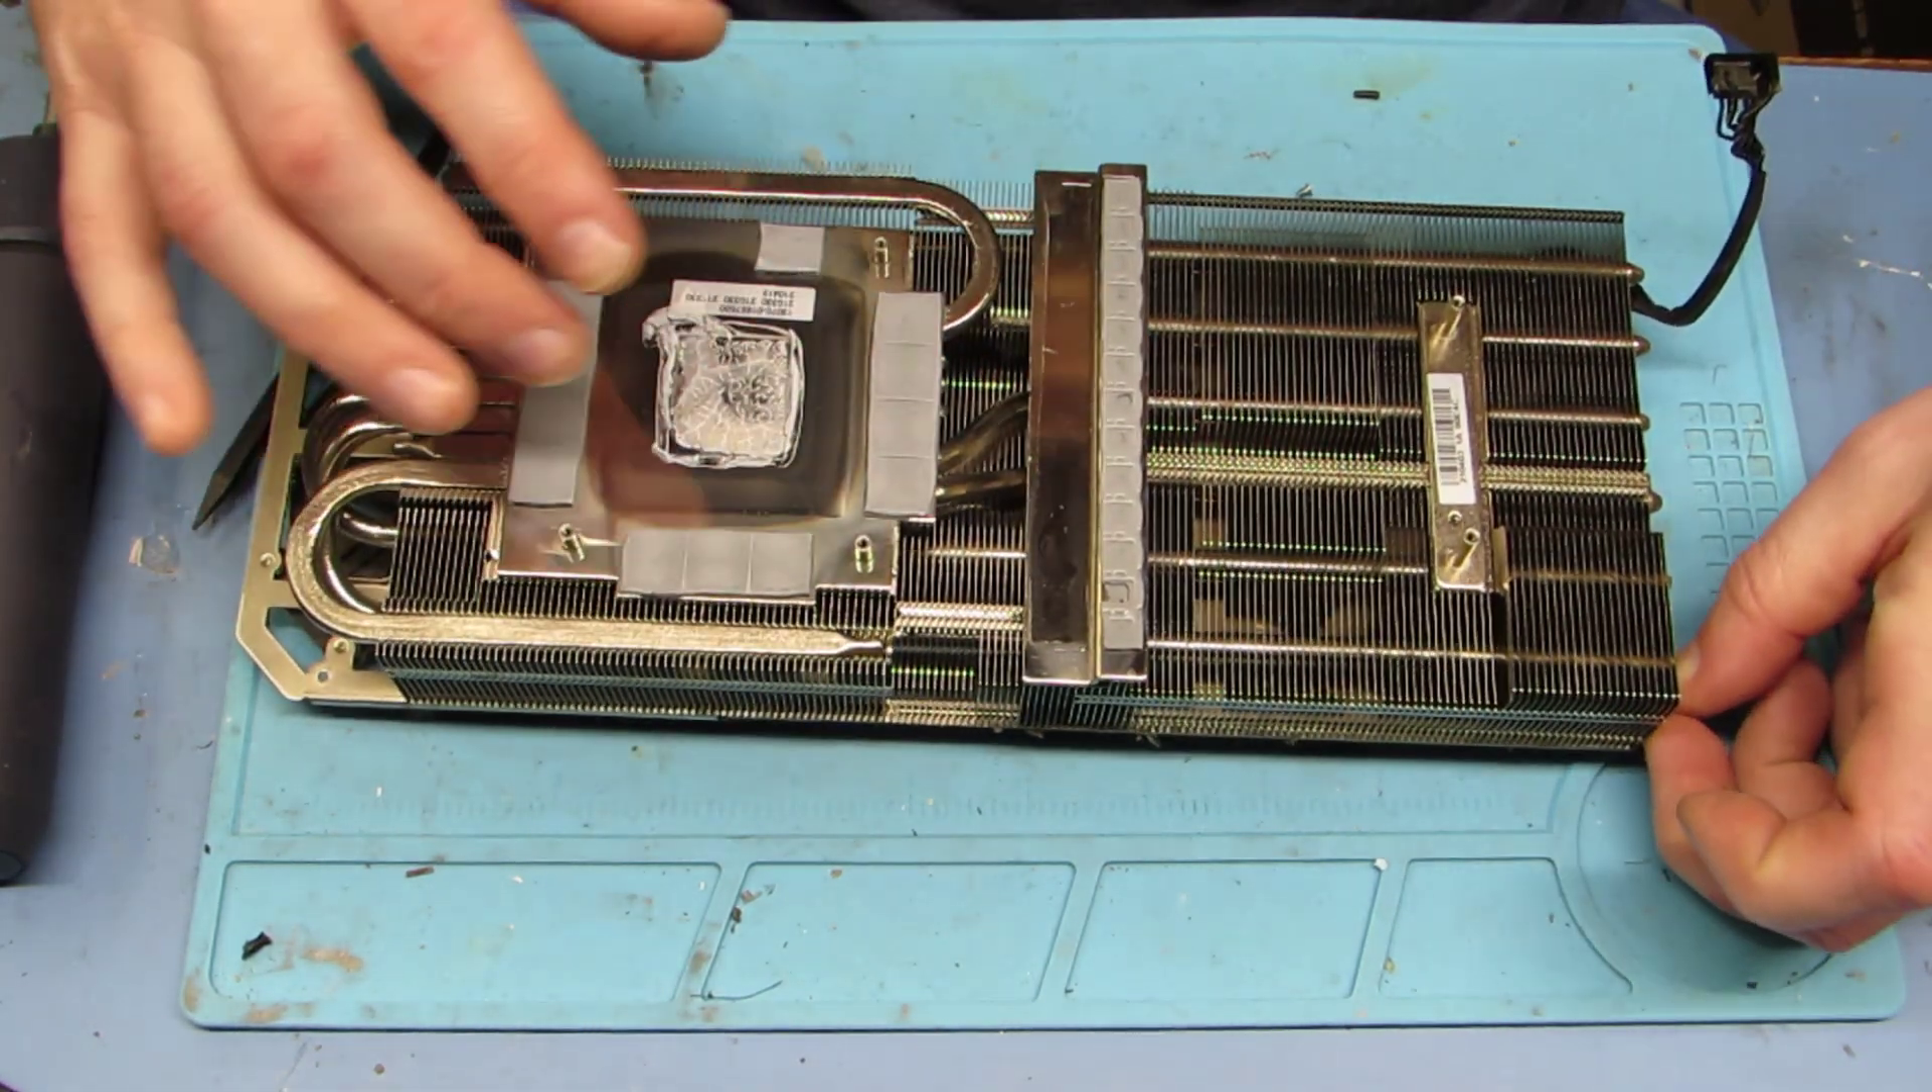So we're now we're just down to the heat sink itself.